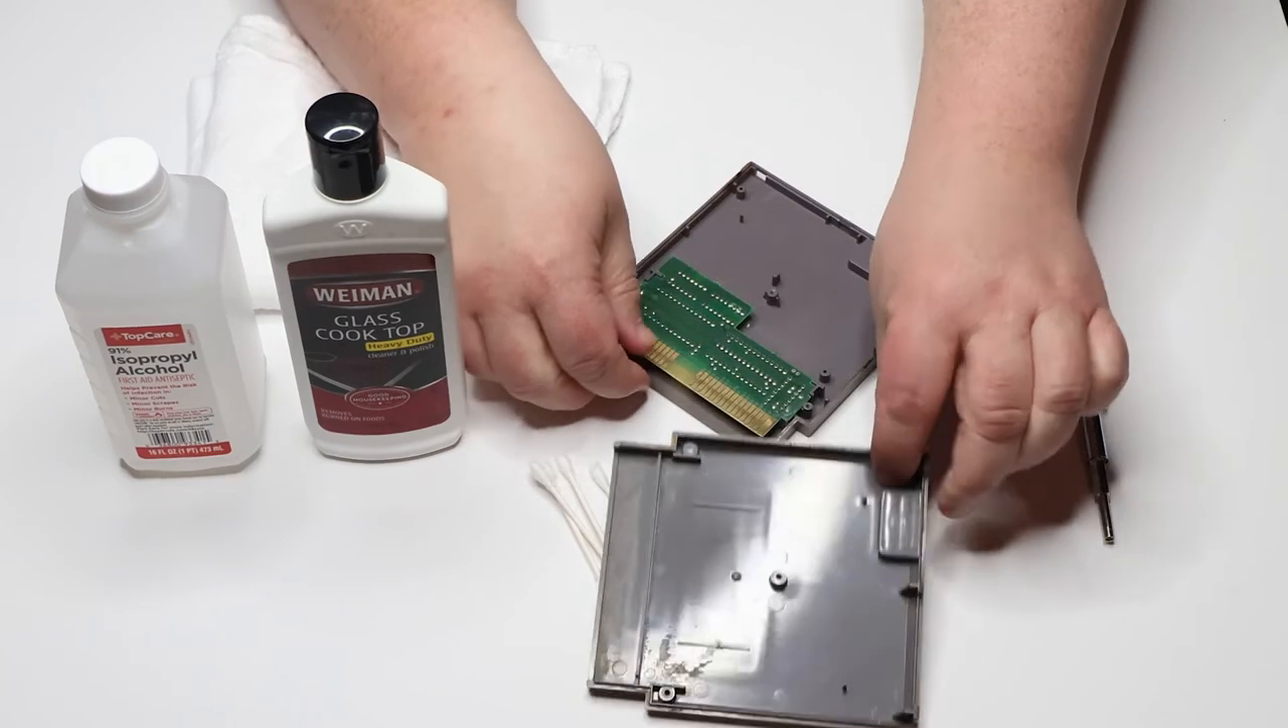All three screws have been removed. Once the three screws are removed, you can just gently lift apart the two halves of the cartridge shell, as we've seen there.